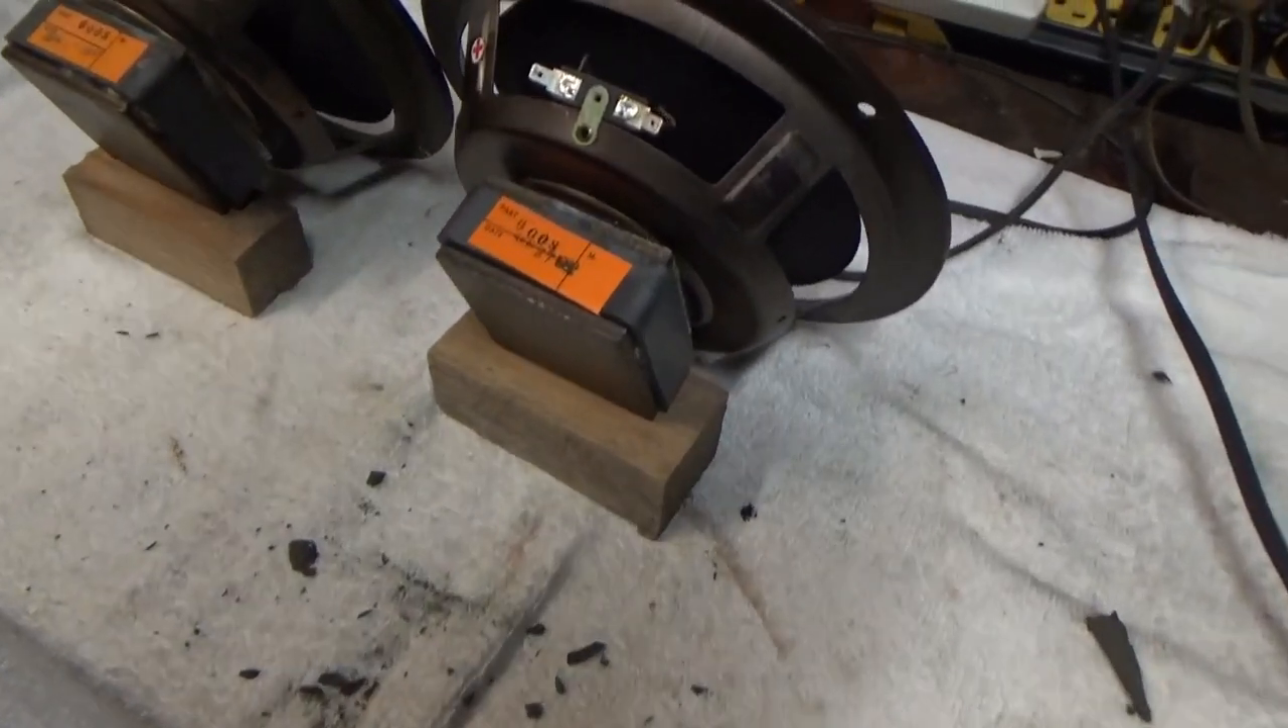Got both the drivers pulled out.